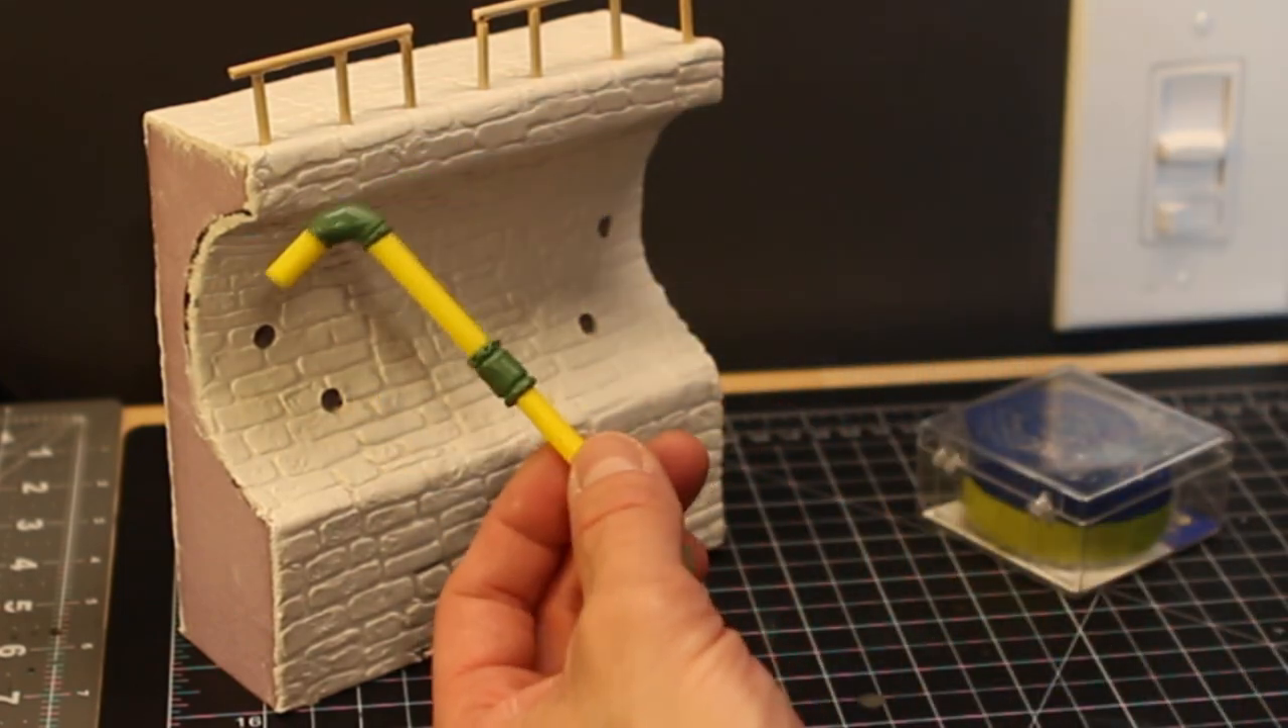Okay, and now I've got a, you know, a straight coupling here in the center where we join the two straws together so you don't see that seam as well.